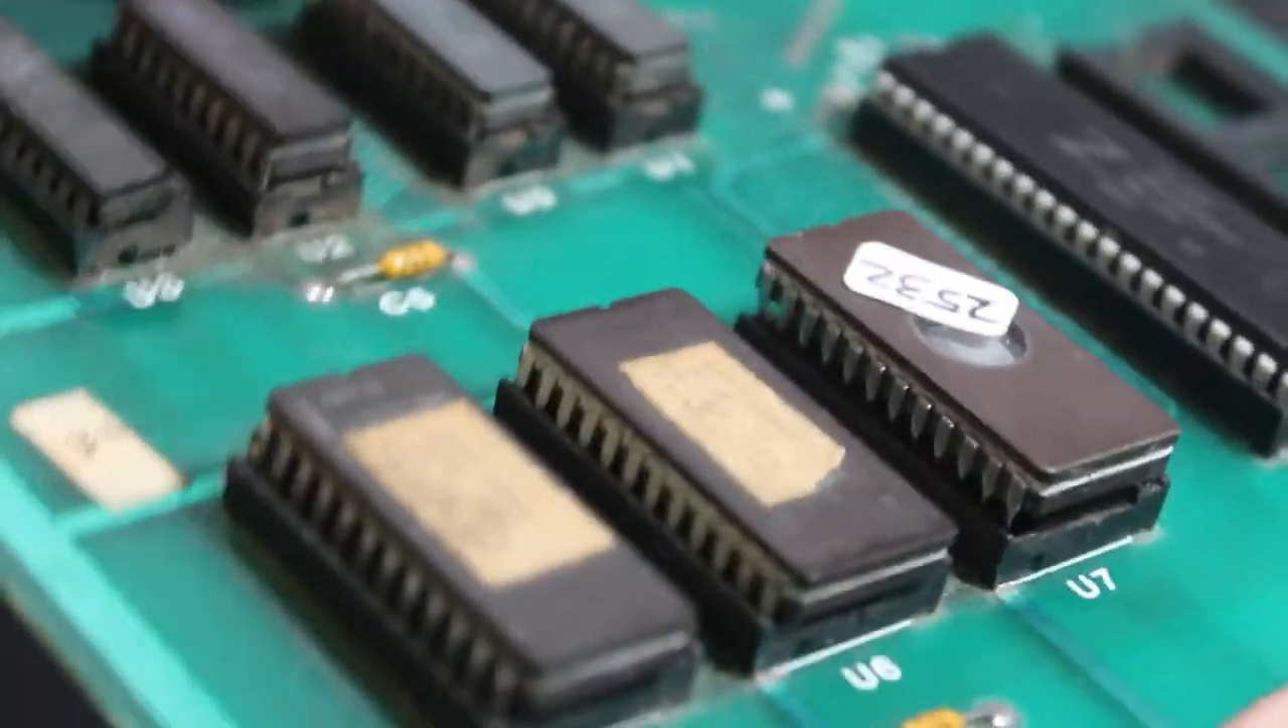Here we can see all of the pins are in, not sticking over the edge.